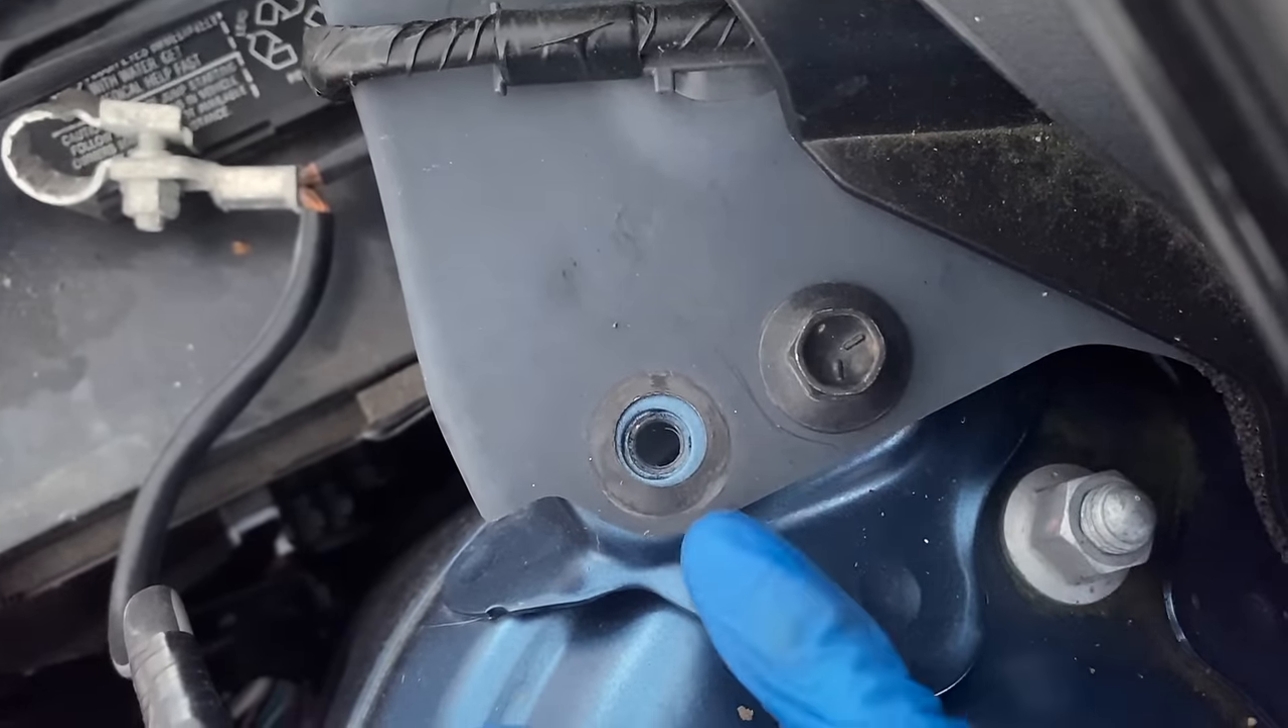And if you look then you'll see that the strut tower bolt hole is sitting exactly in the center of the brace hole.